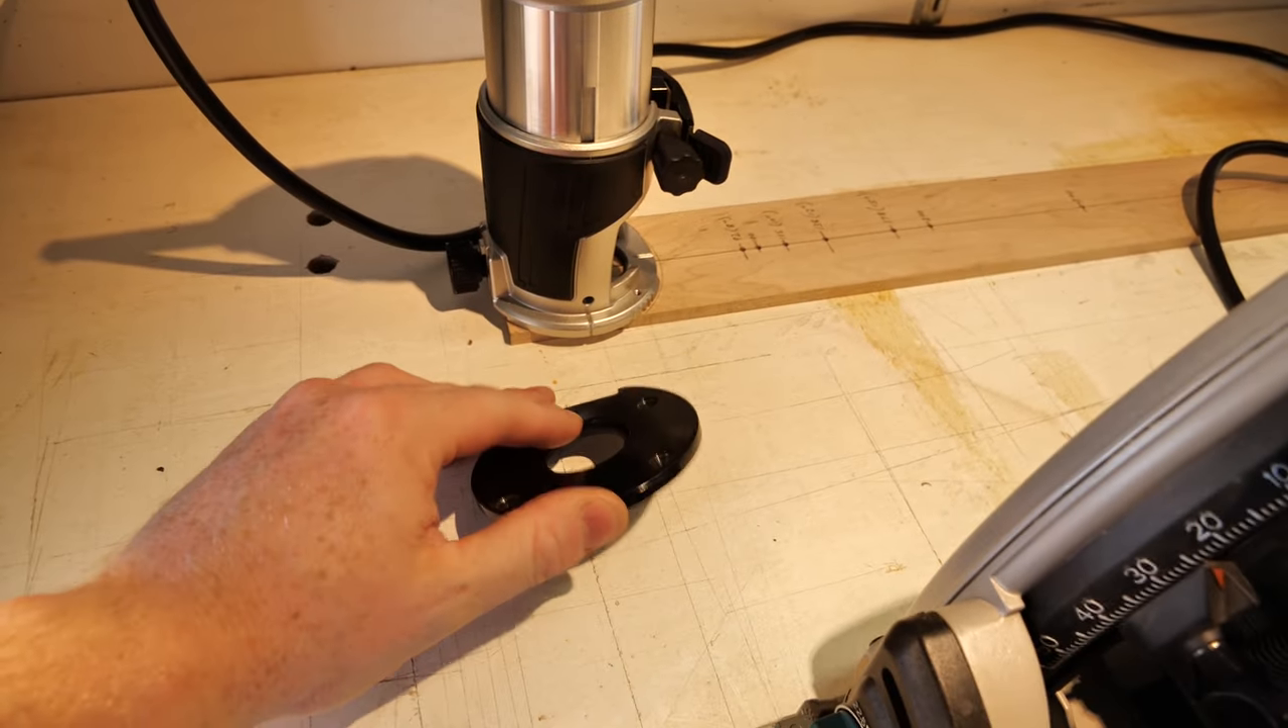I've got my little trimmer there, which I've removed the base of.